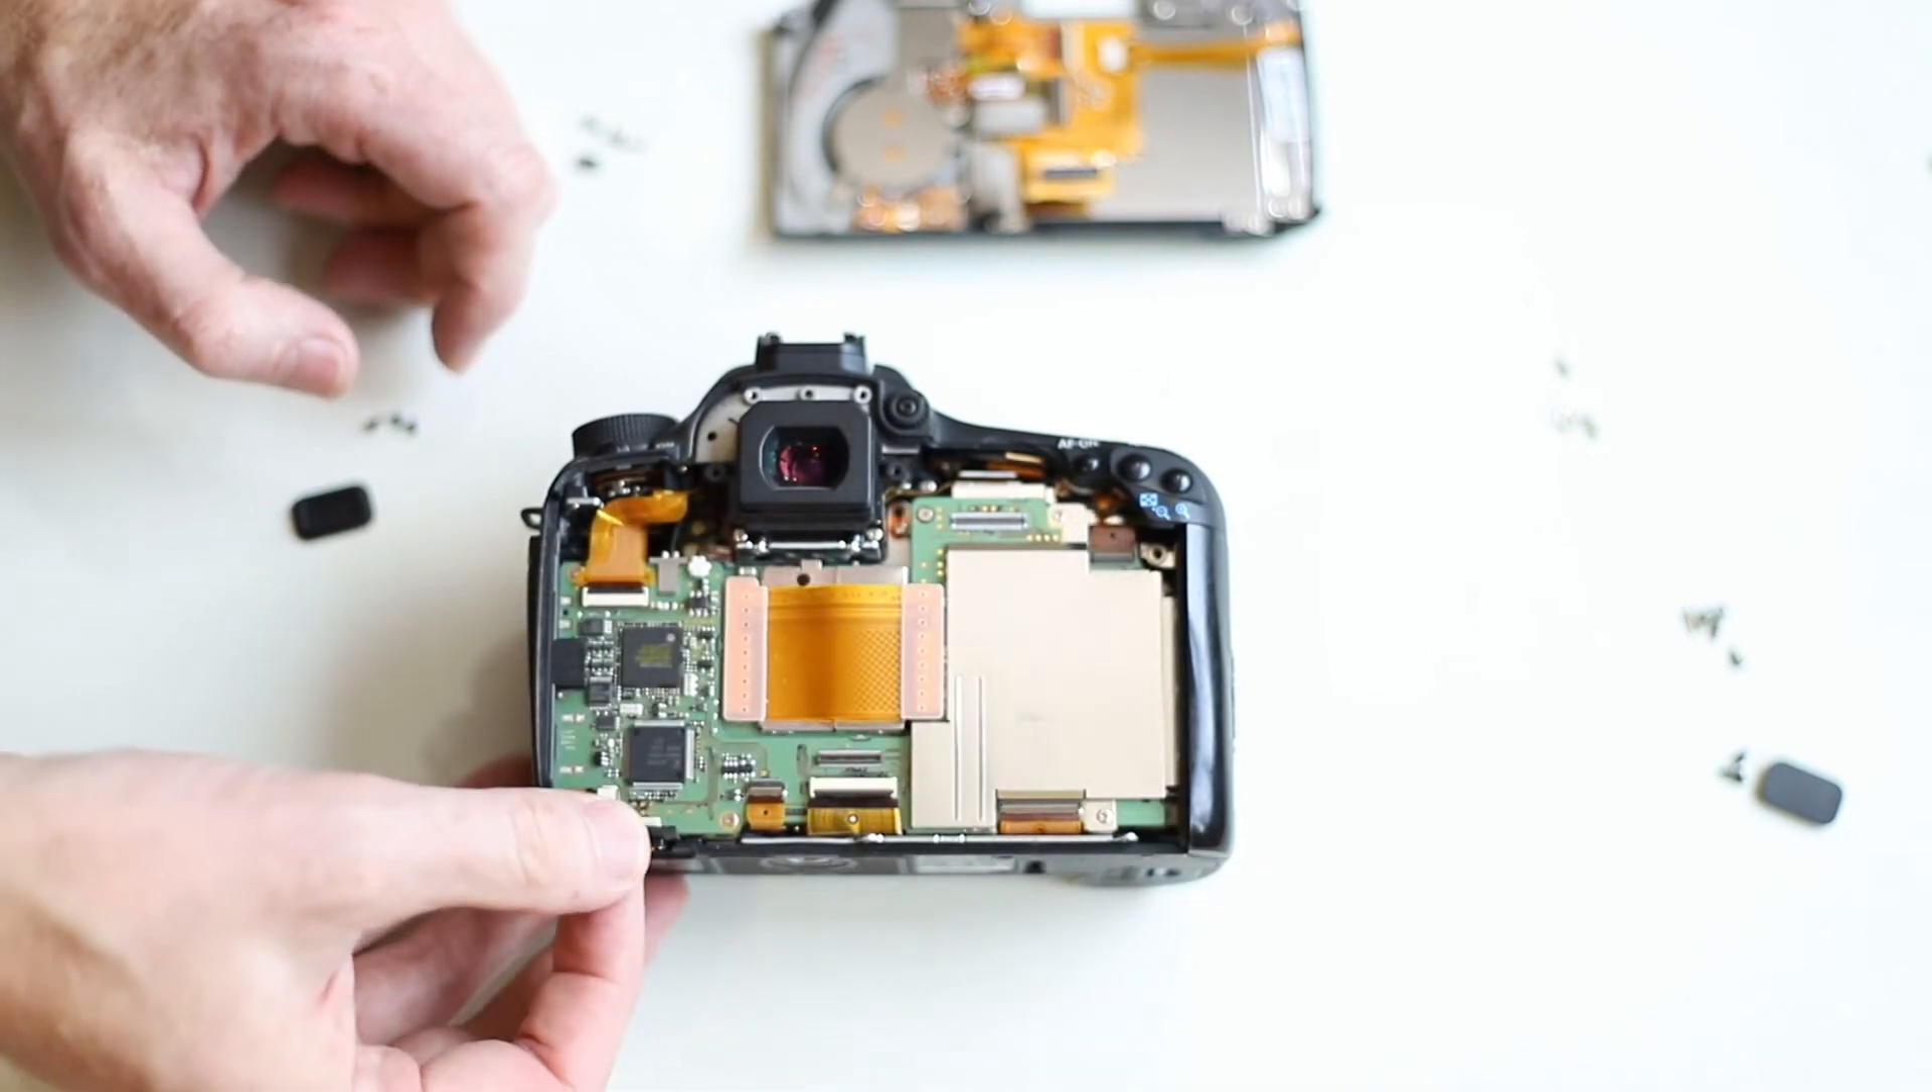That just leaves the rear cover to plug into the board now.